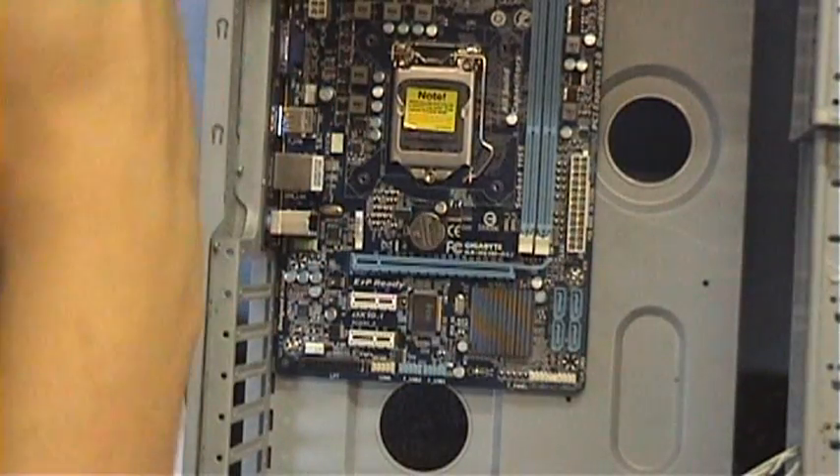That's the motherboard in now.